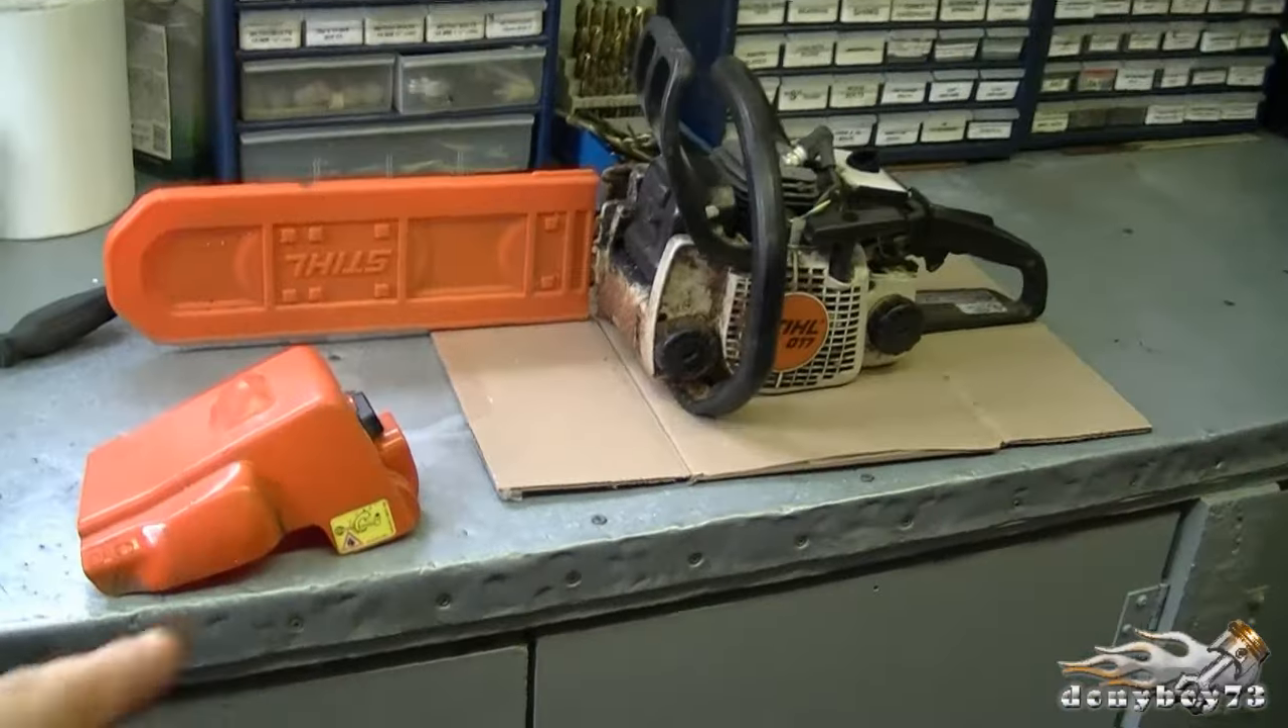Now here's the saw here, I've got the cover off.